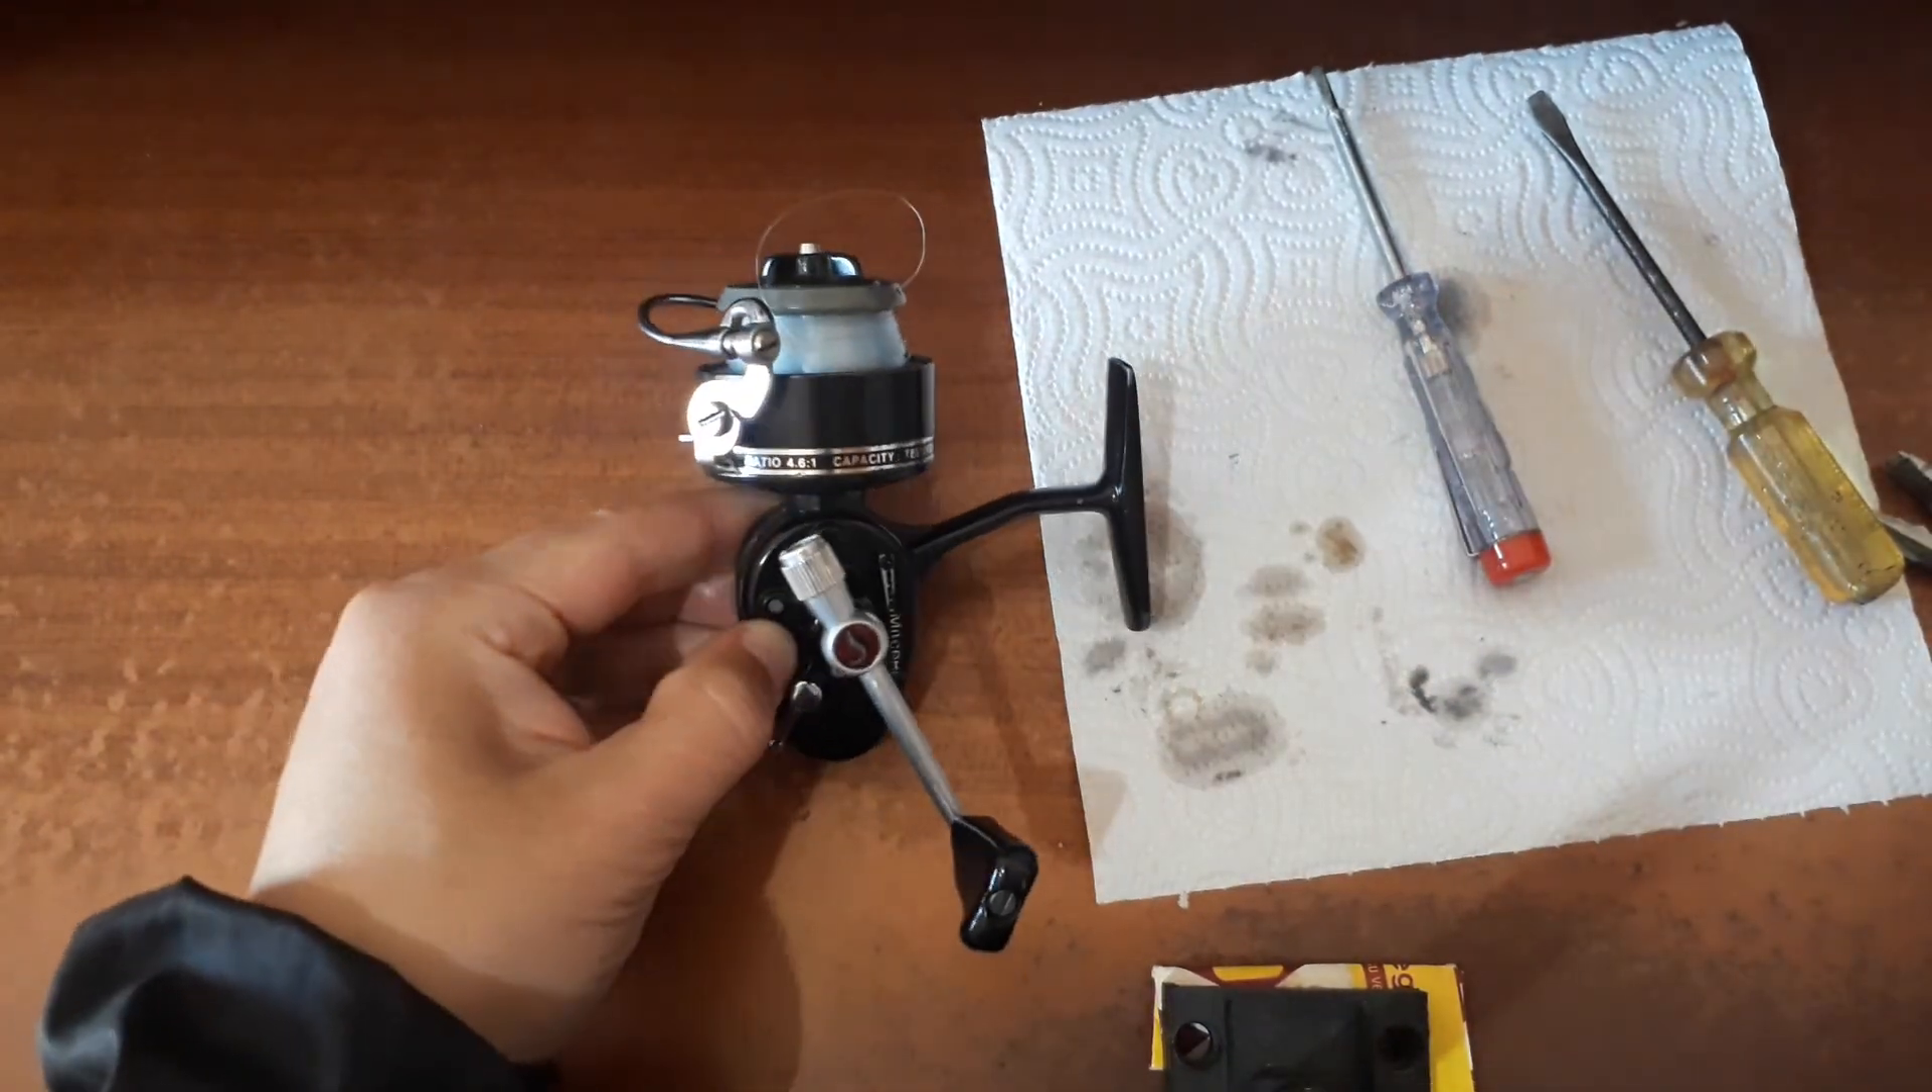Vamos a armar el carrete colocamos su manija y ahí quedó.